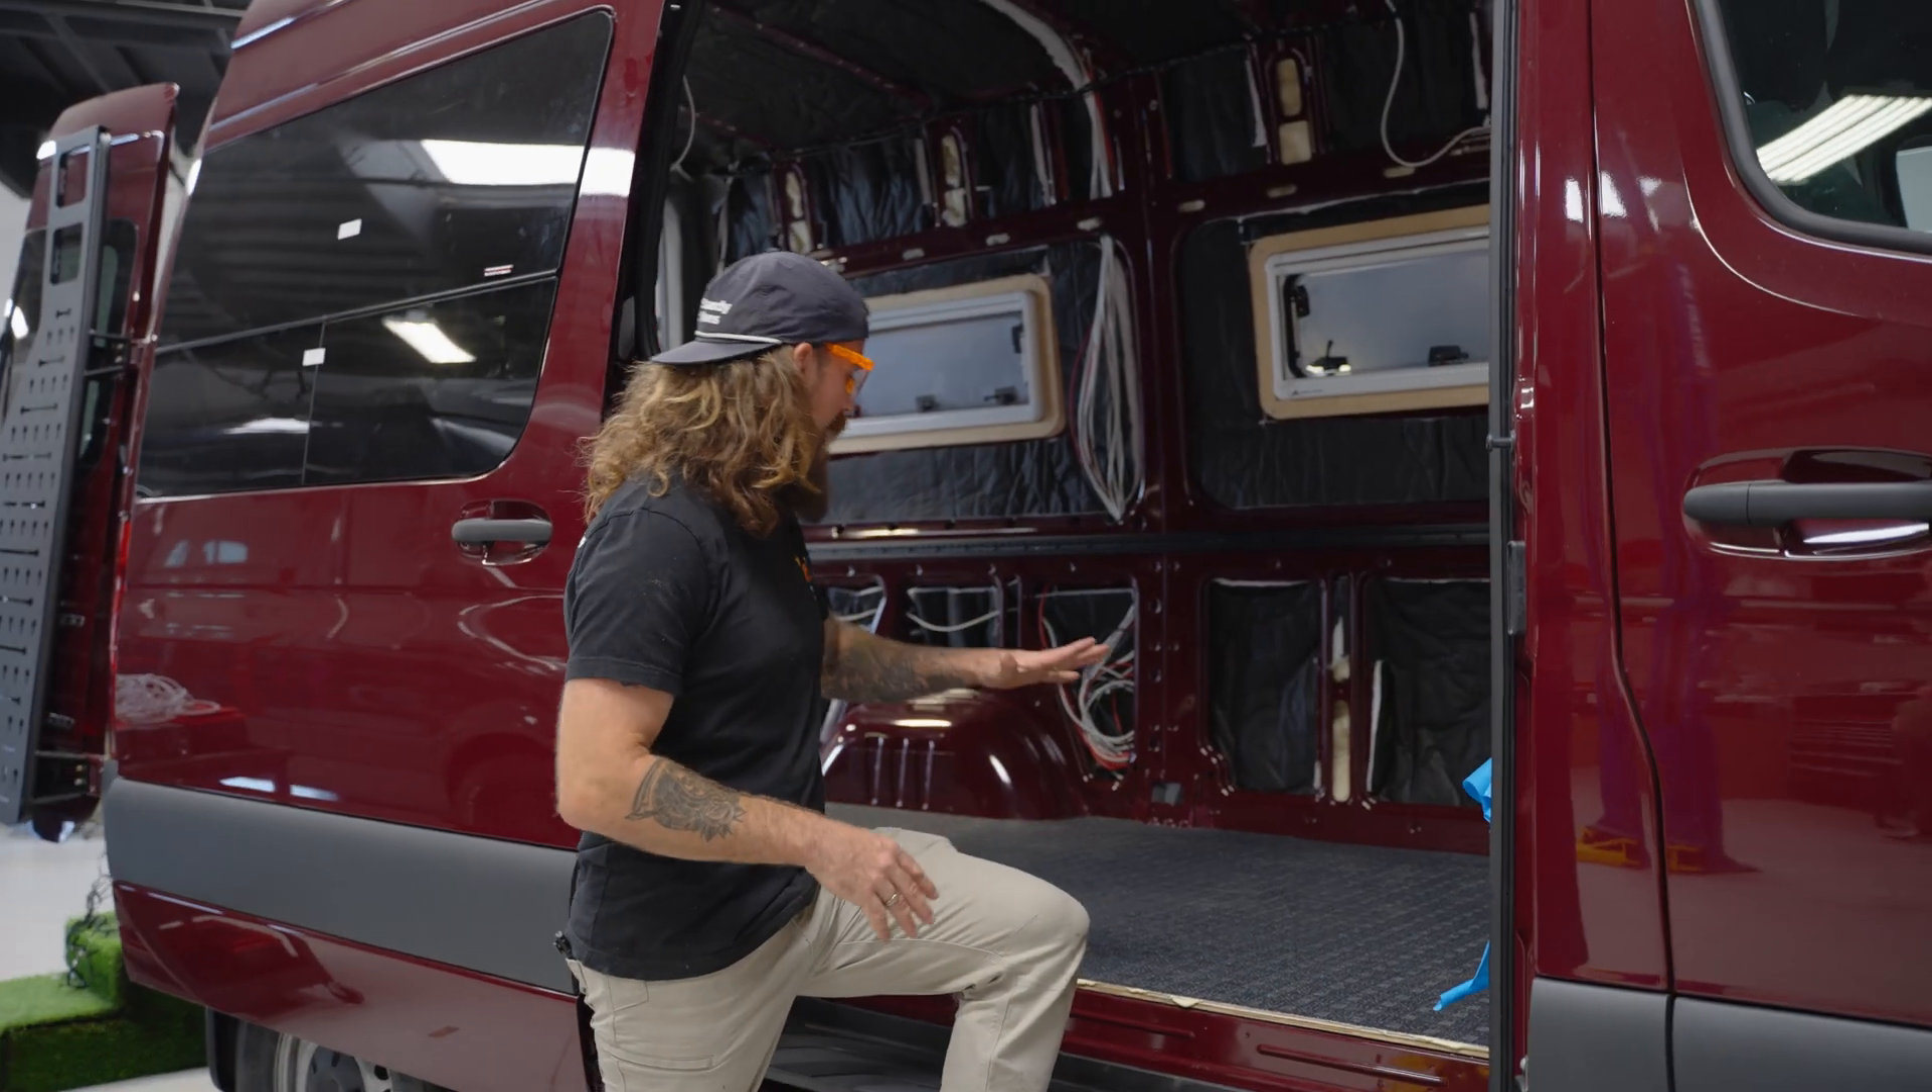As you can see, we have the floor laid. subfloor in, insulation, windows, all the wiring ran.